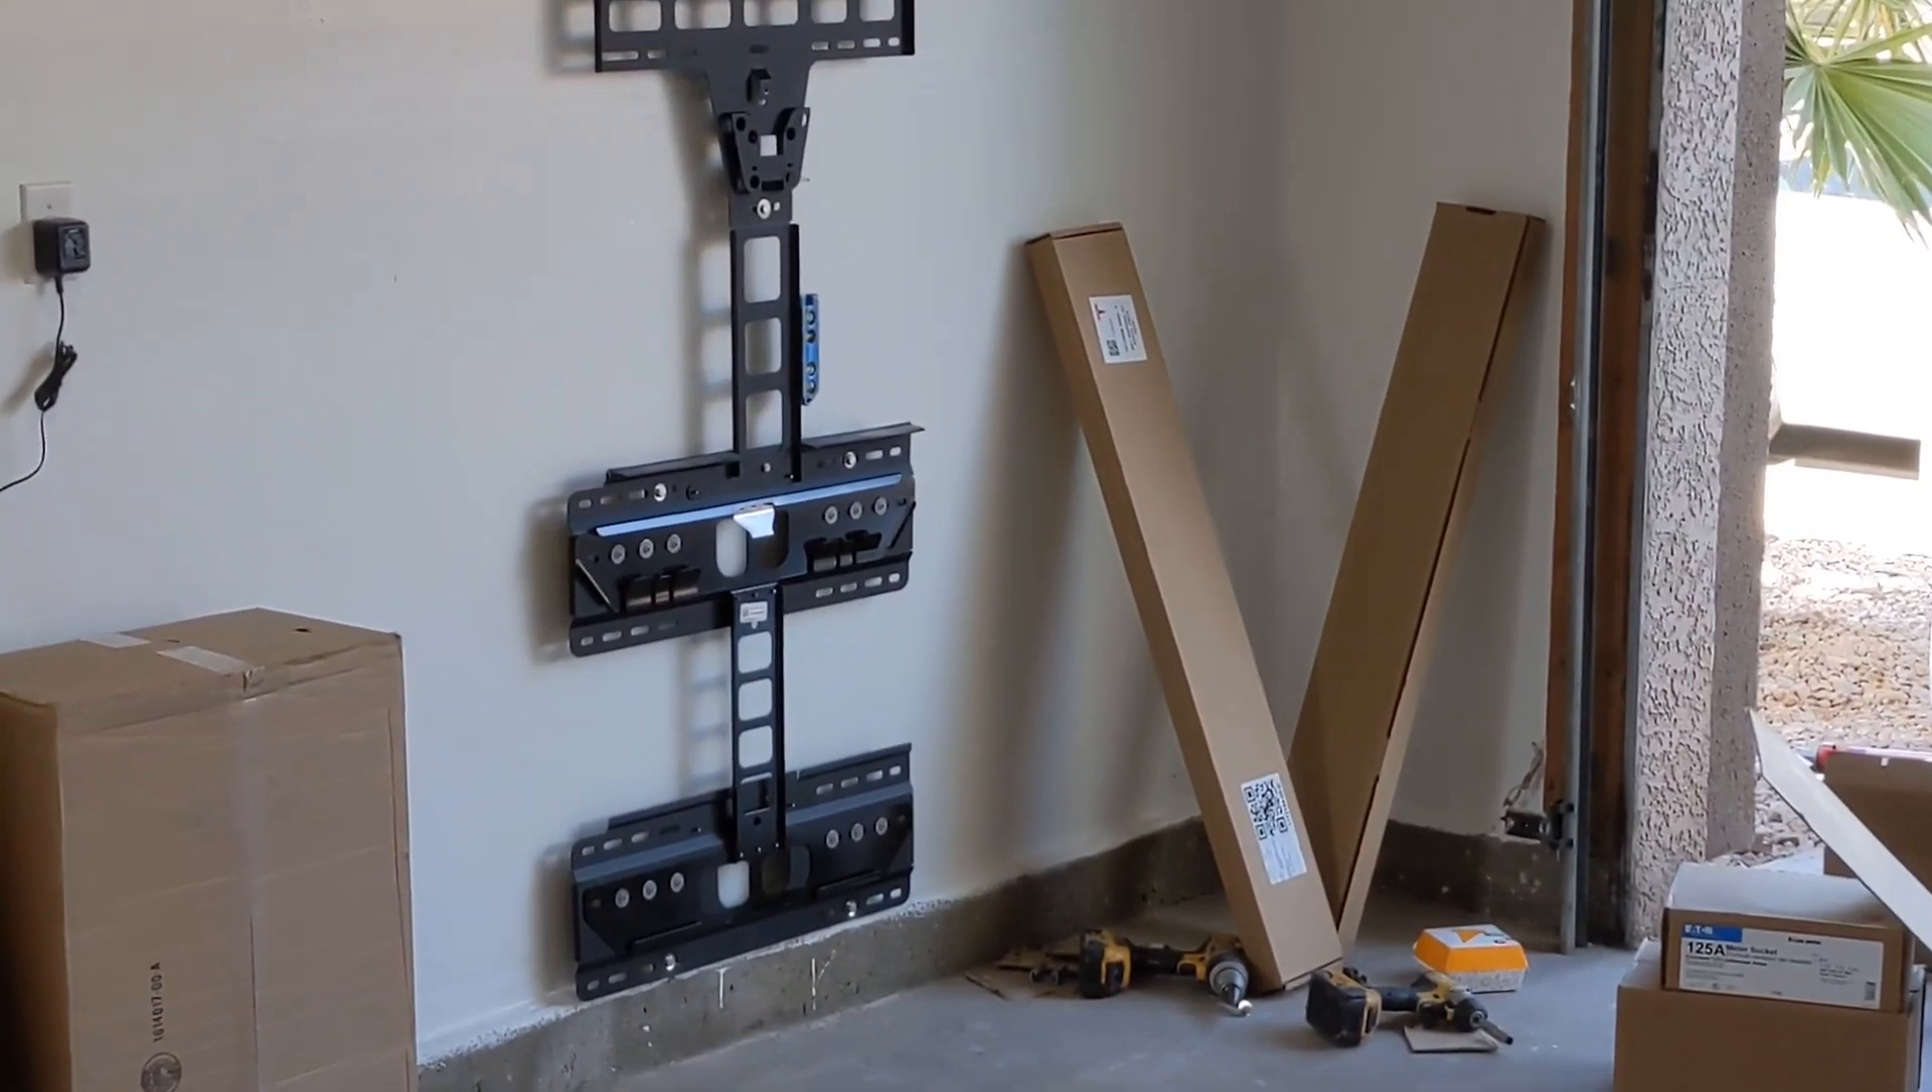The mount the wall mount for the powerwall is on the wall now.